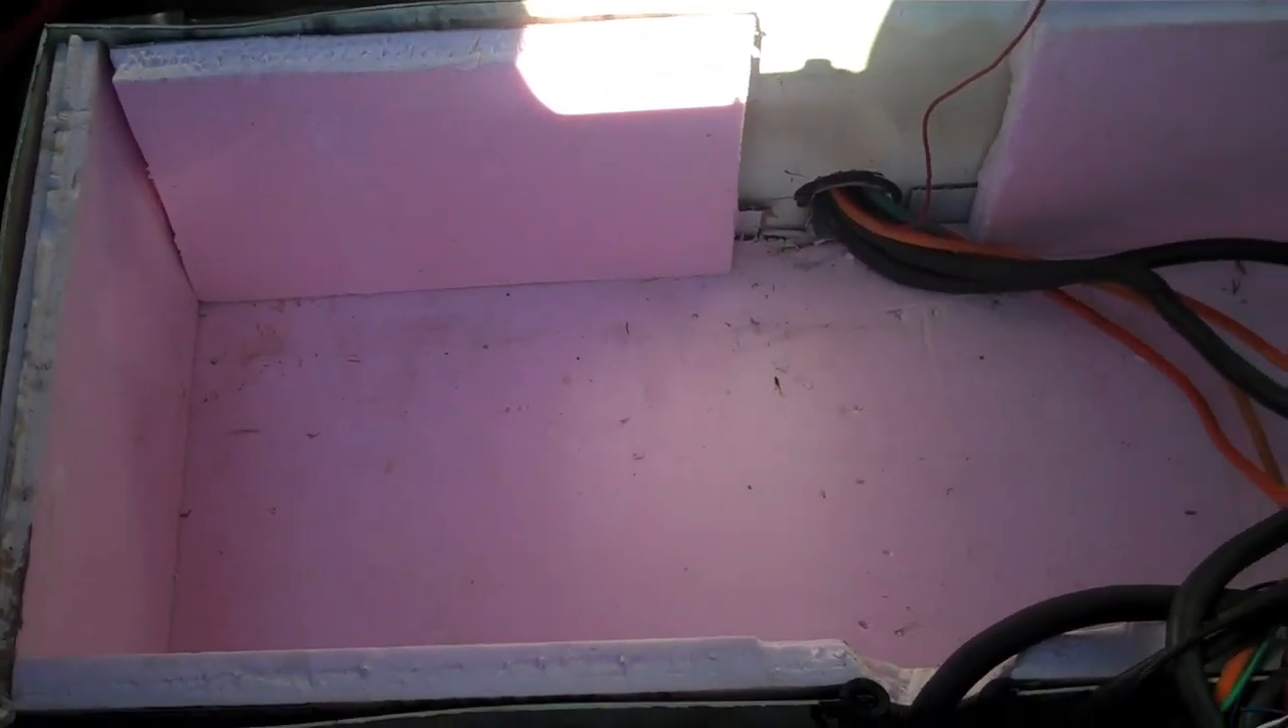I've got an inch of pink foam insulation all the way around the battery box.